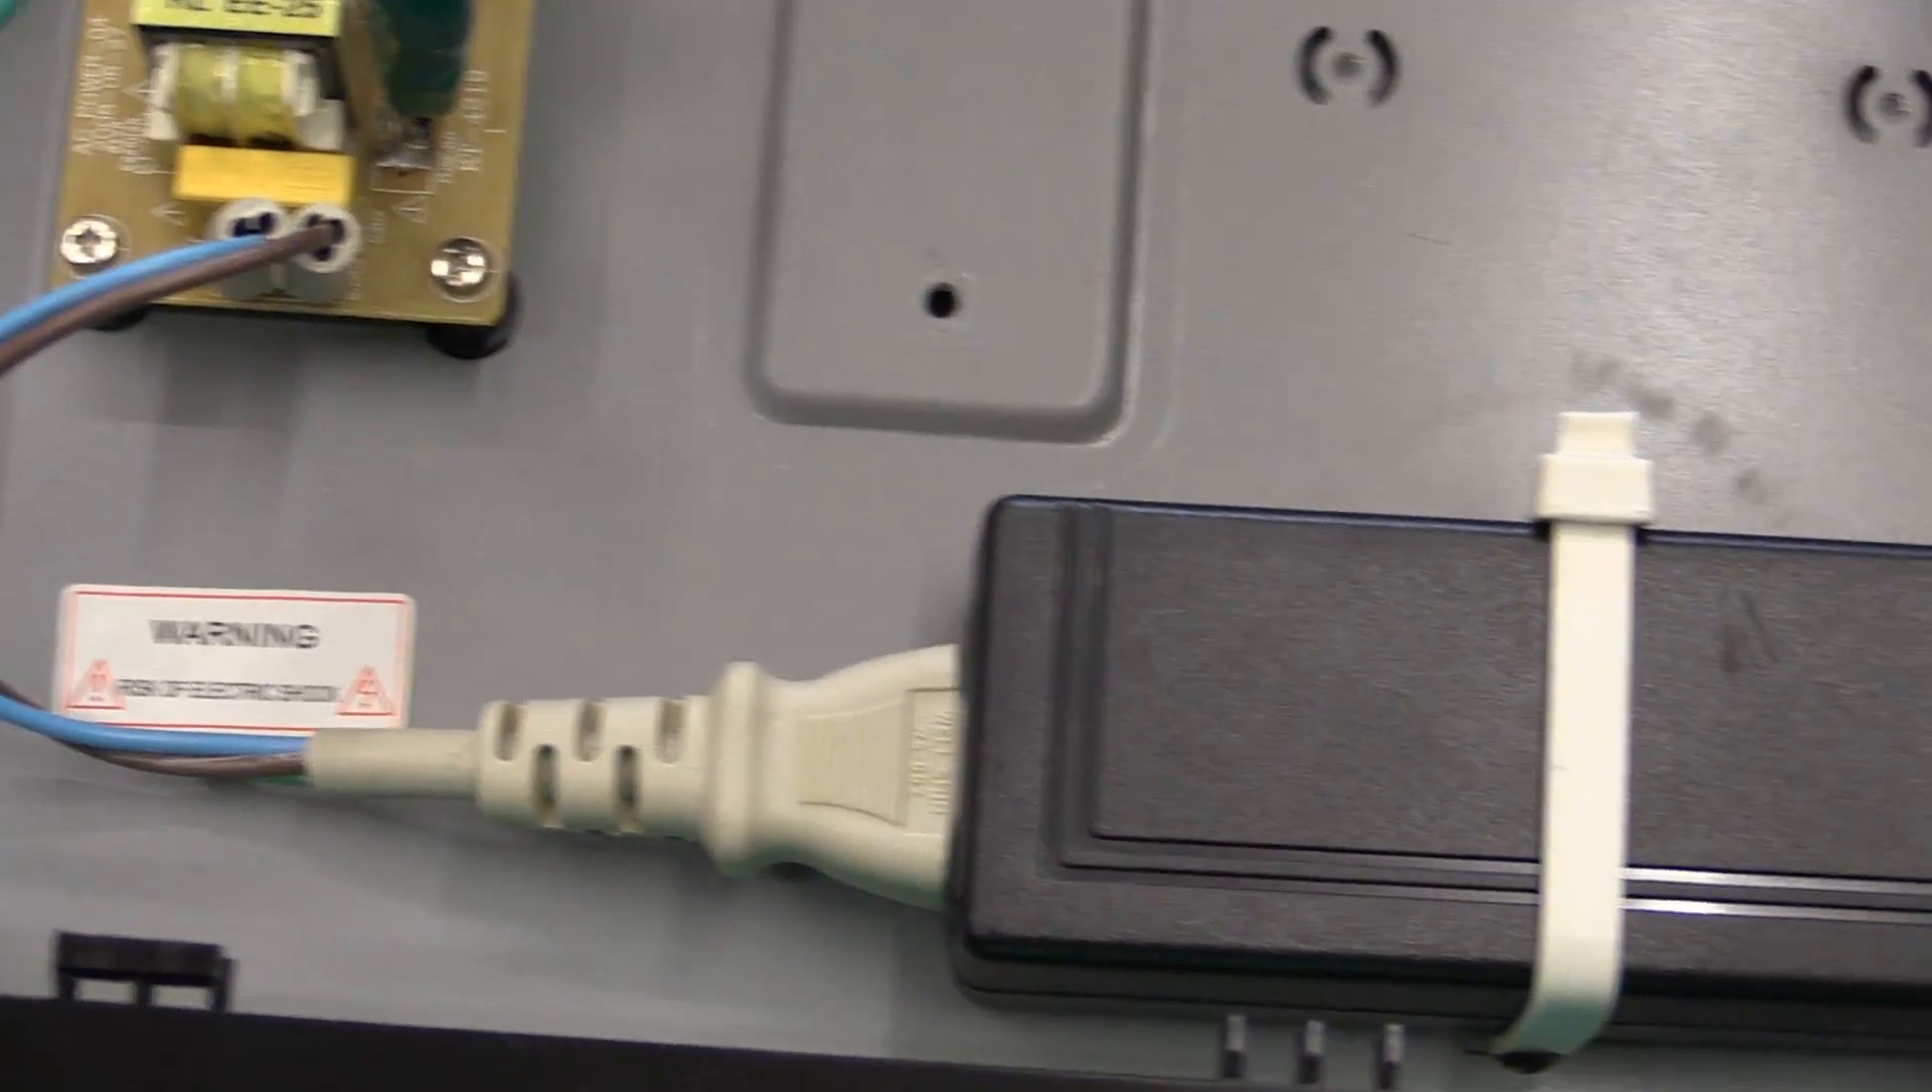The transformer and linear power supply are all gone, and as you can see, I have the switch mode power supply hooked up and secured in place using a high -tech cable tie.